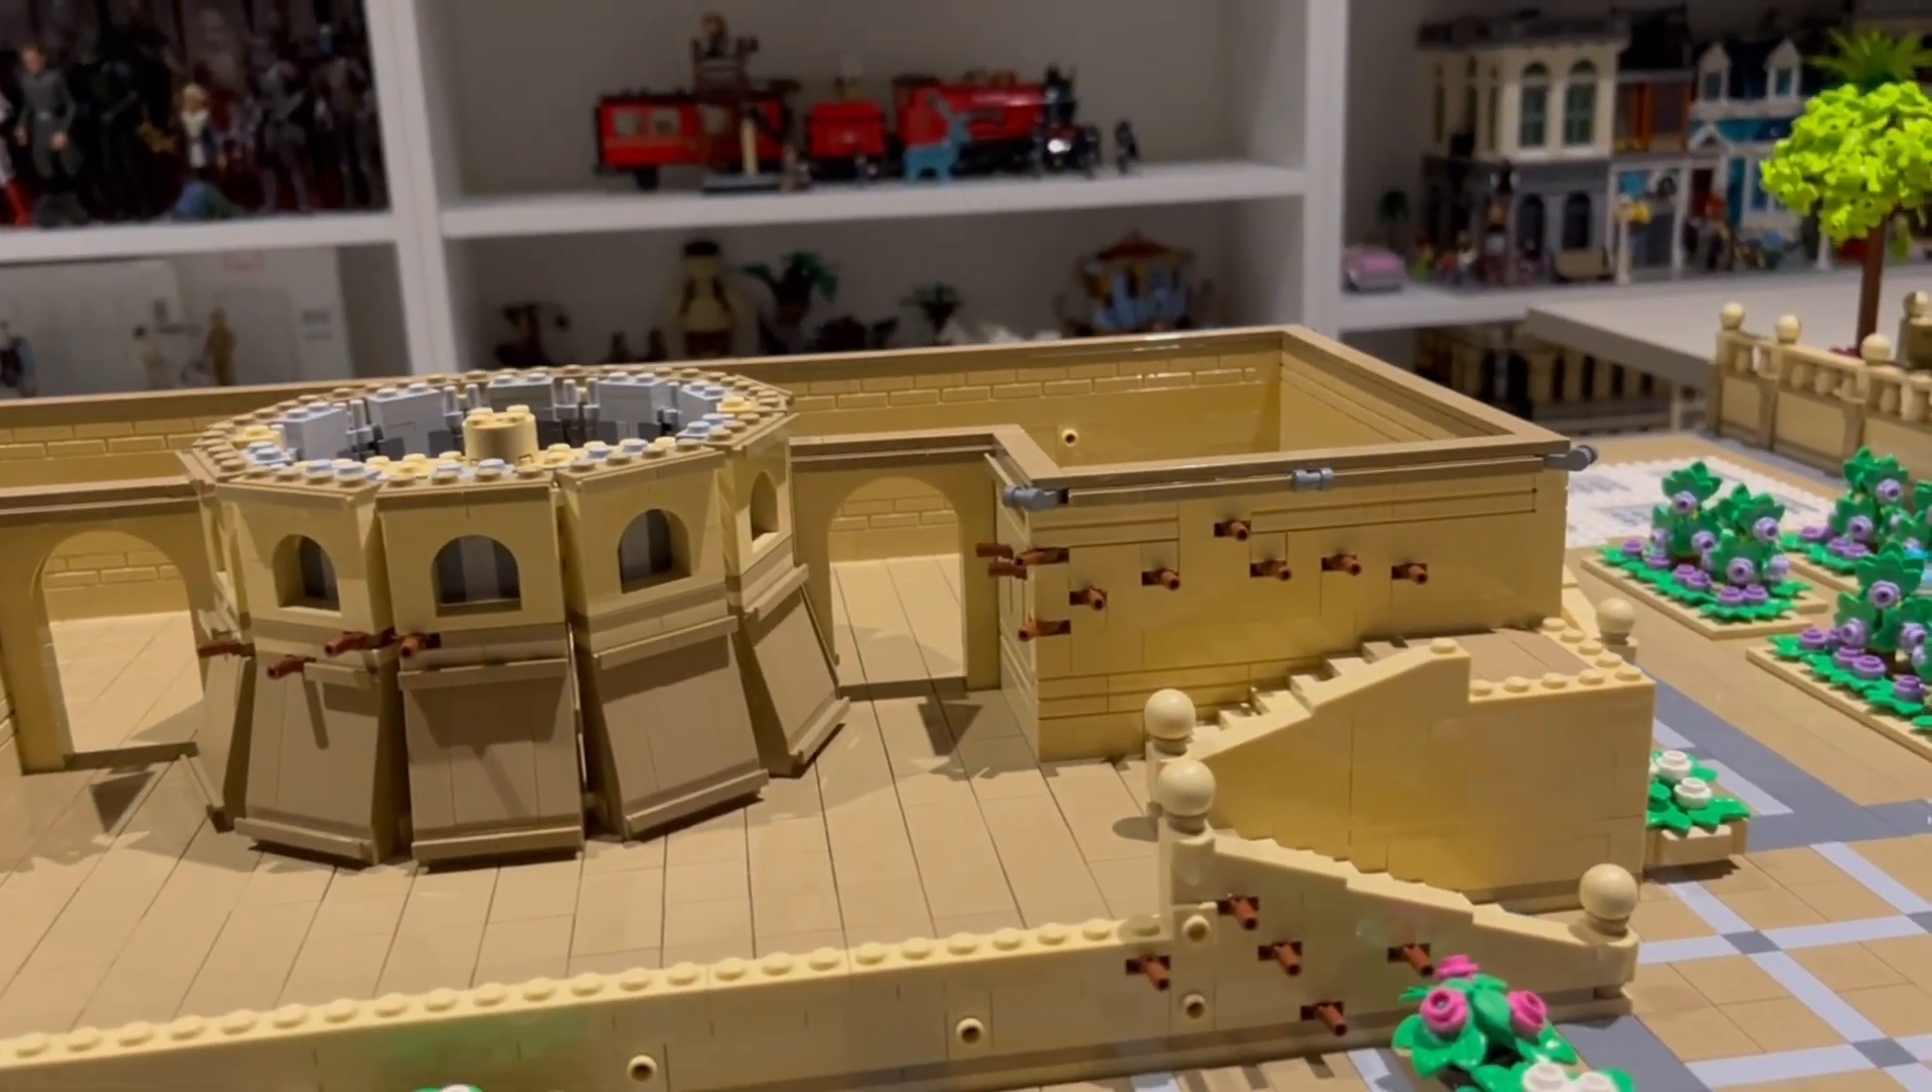So I got a little carried away and I went ahead and also tiled off the top of the wall aside from bringing it up to level with the arches. So that is completely done now.